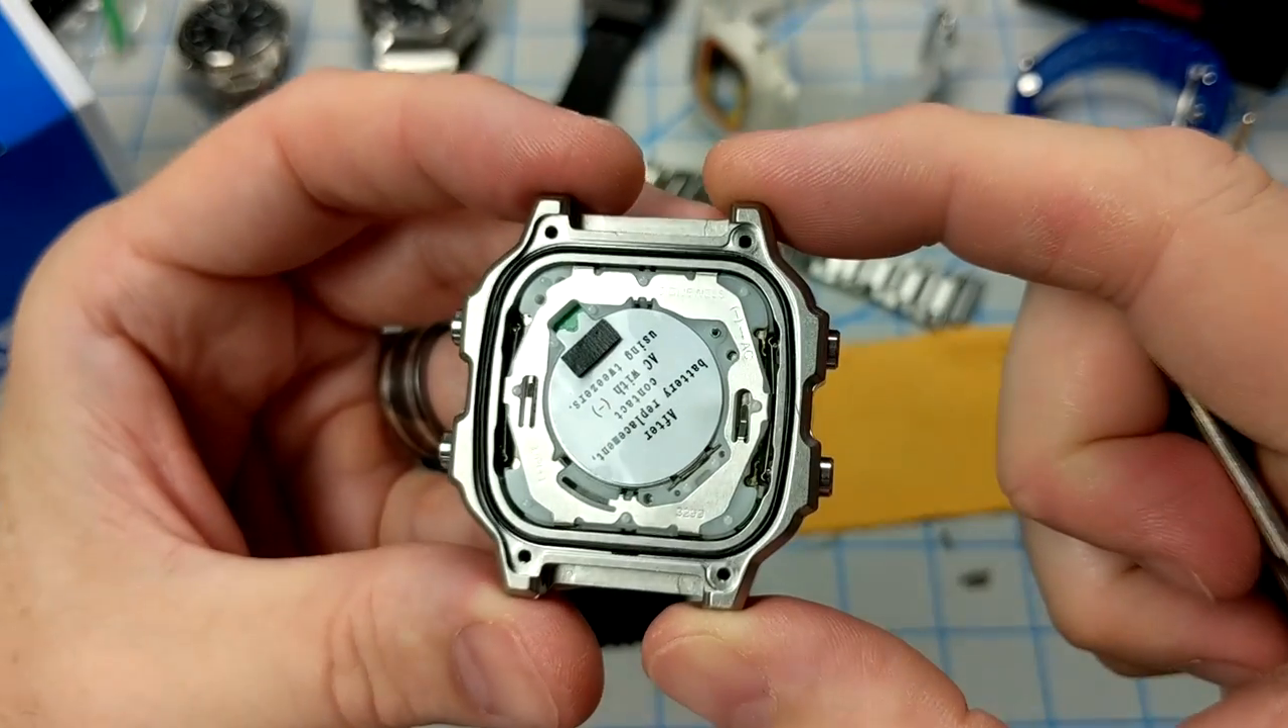So you've got the stainless steel case. The module is embedded in there. We've got the pushers in.